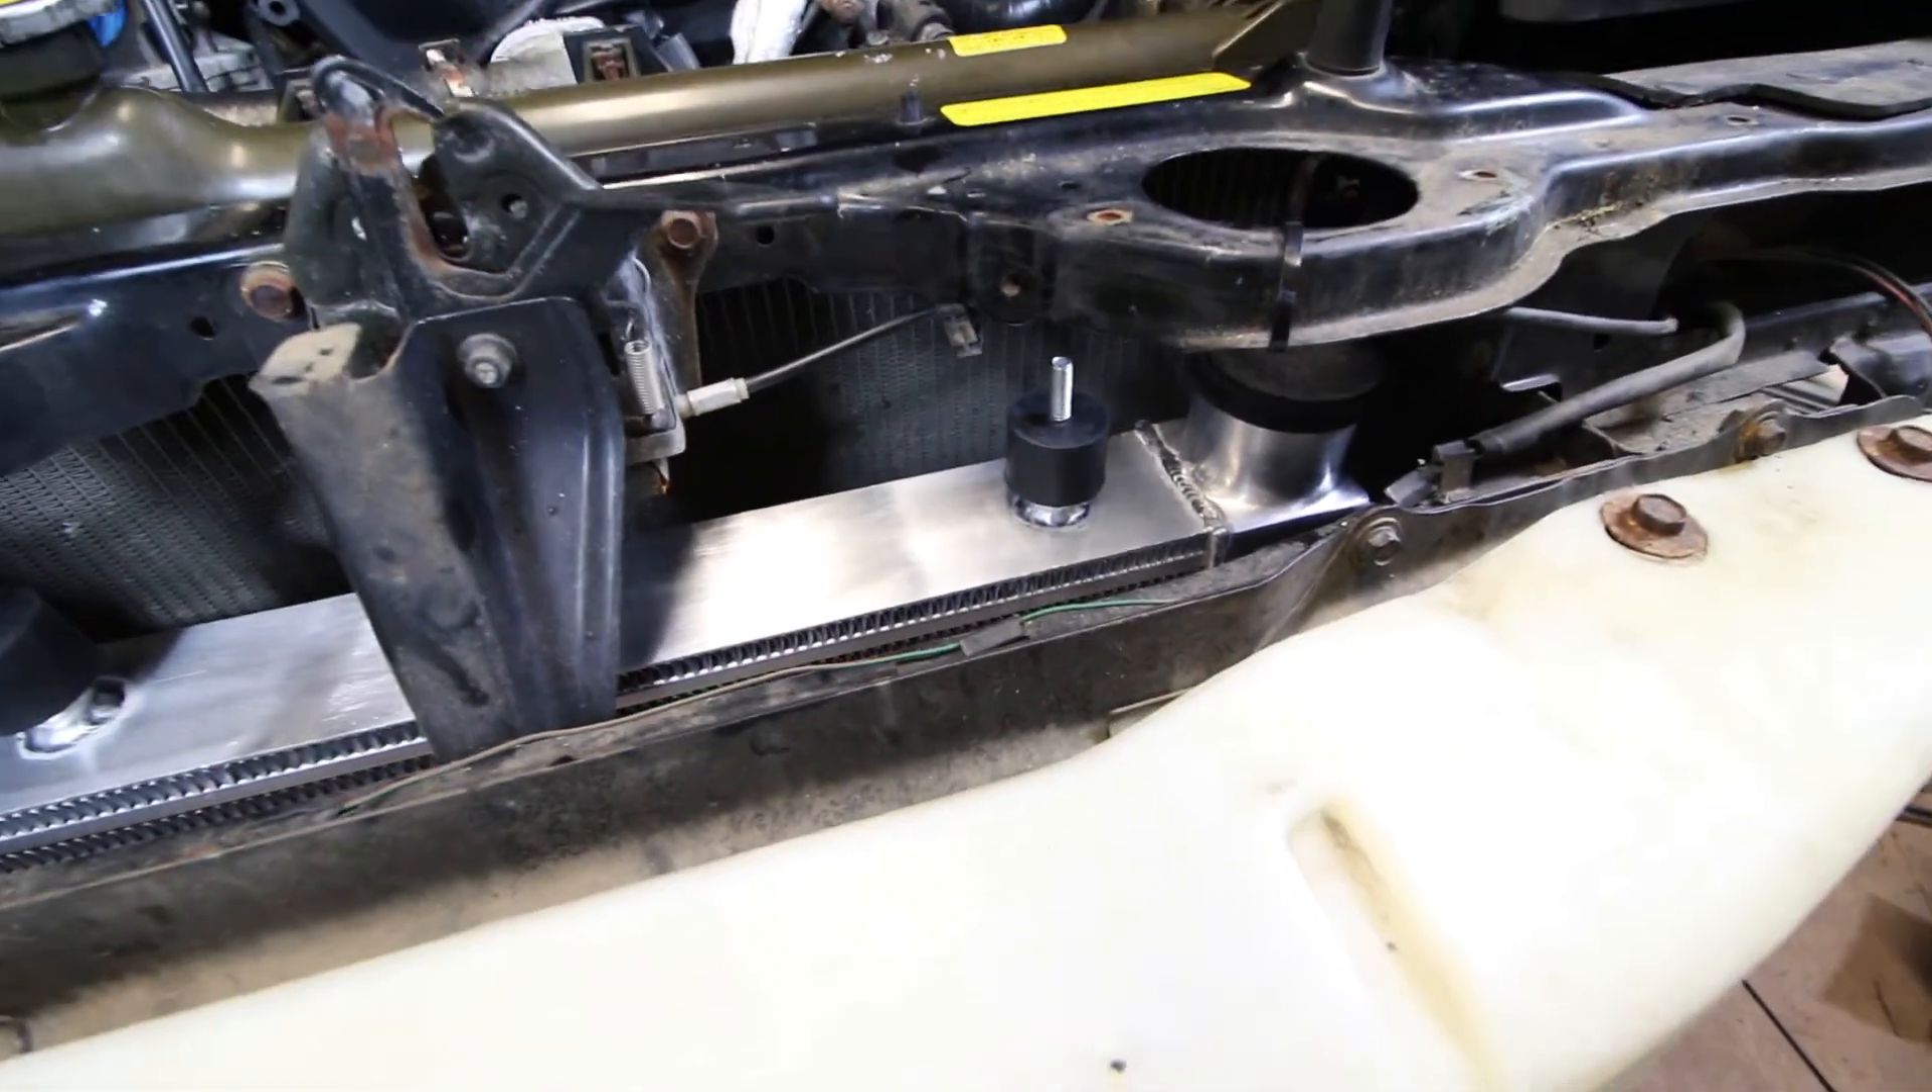All right, well I just added some rubber isolators just to absorb some of the vibrations and so forth.